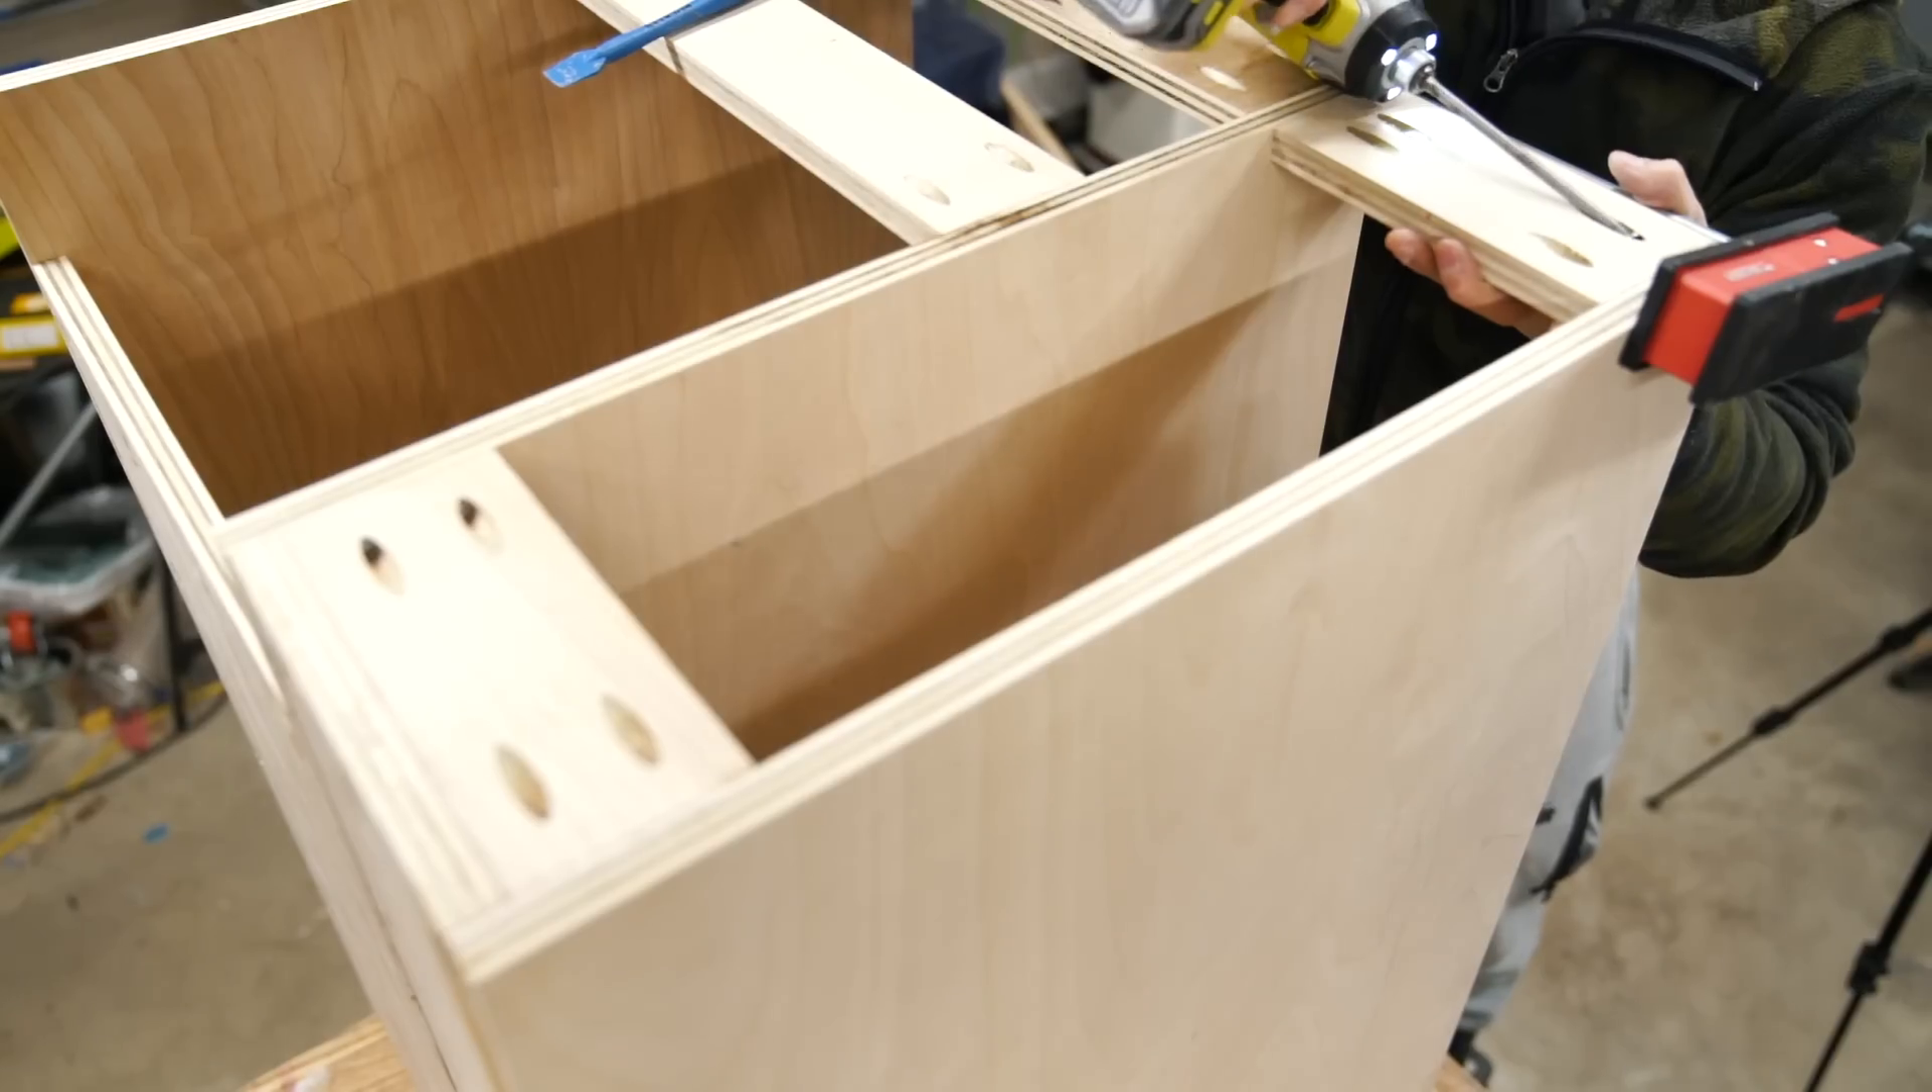And finally I attached horizontal stretchers on top to tie everything together.